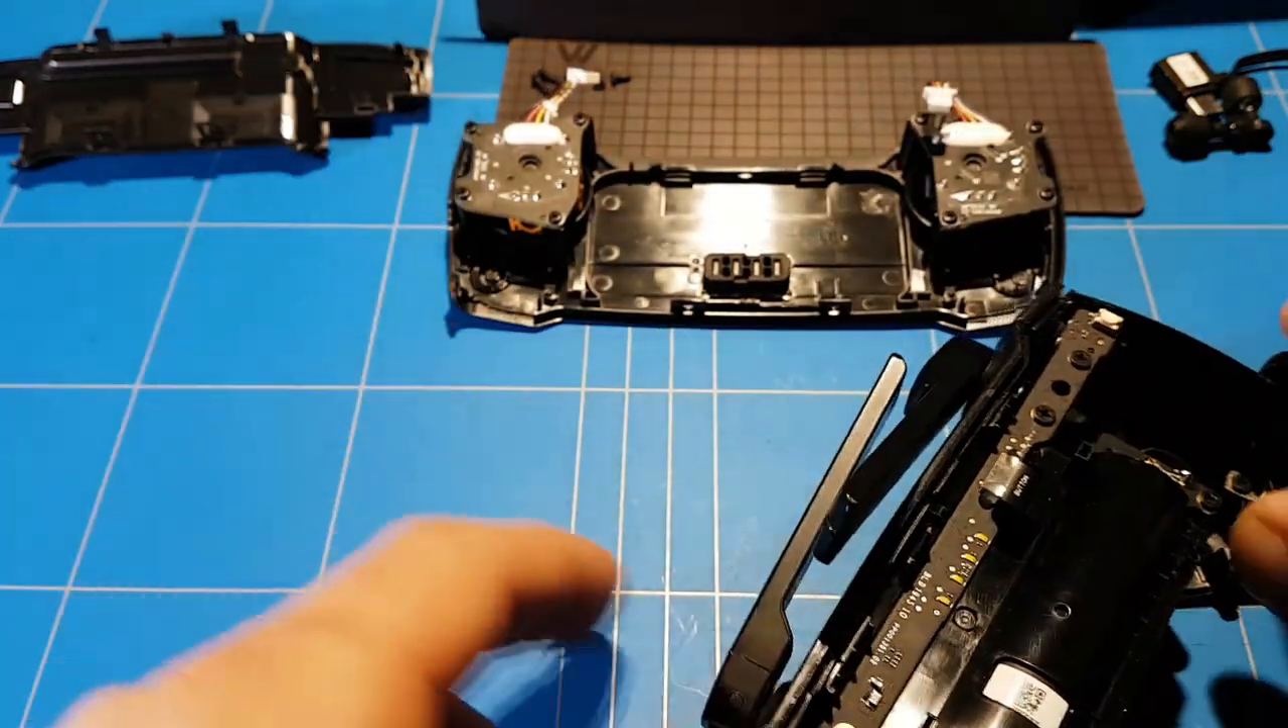So now I got the gimbals Connected to the top plate In one piece.